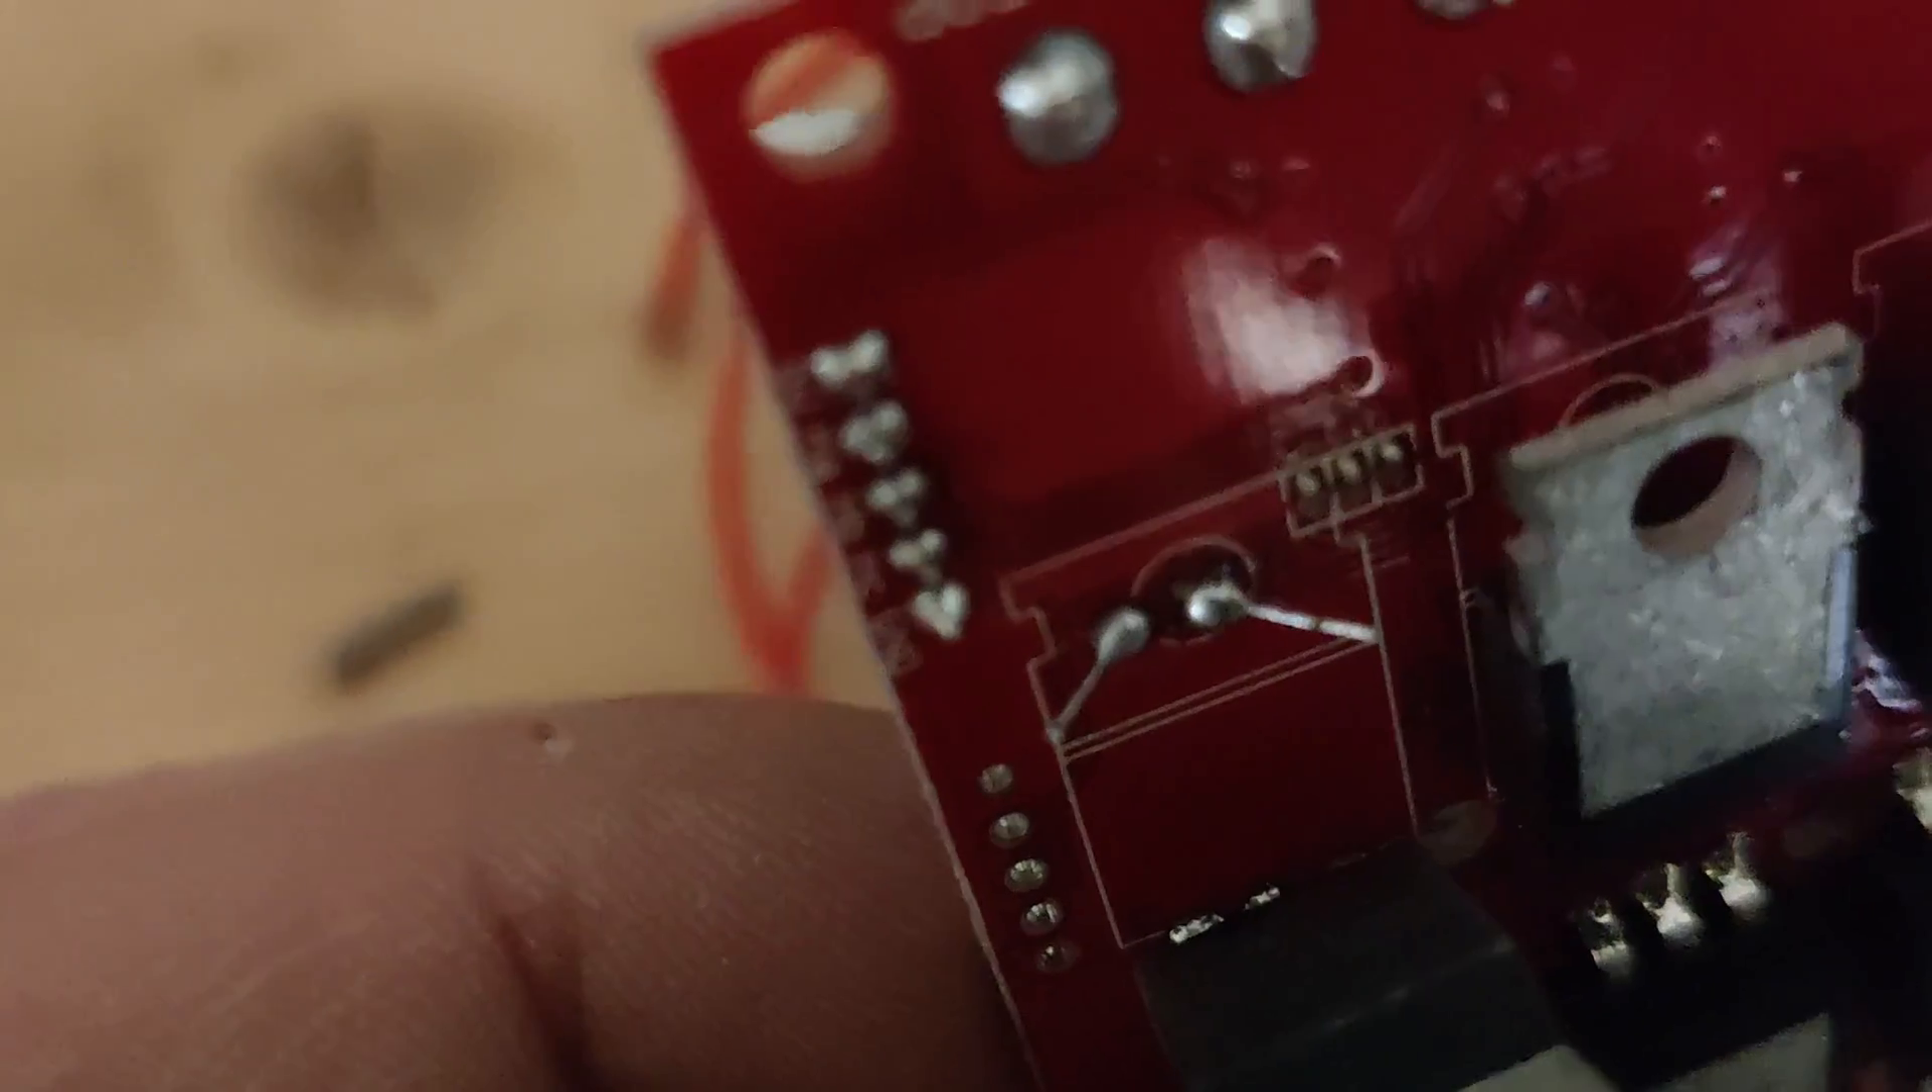I have soldered a little shorting wire here. As you can see, I pulled it in from the top. Then I soldered it on the bottom.